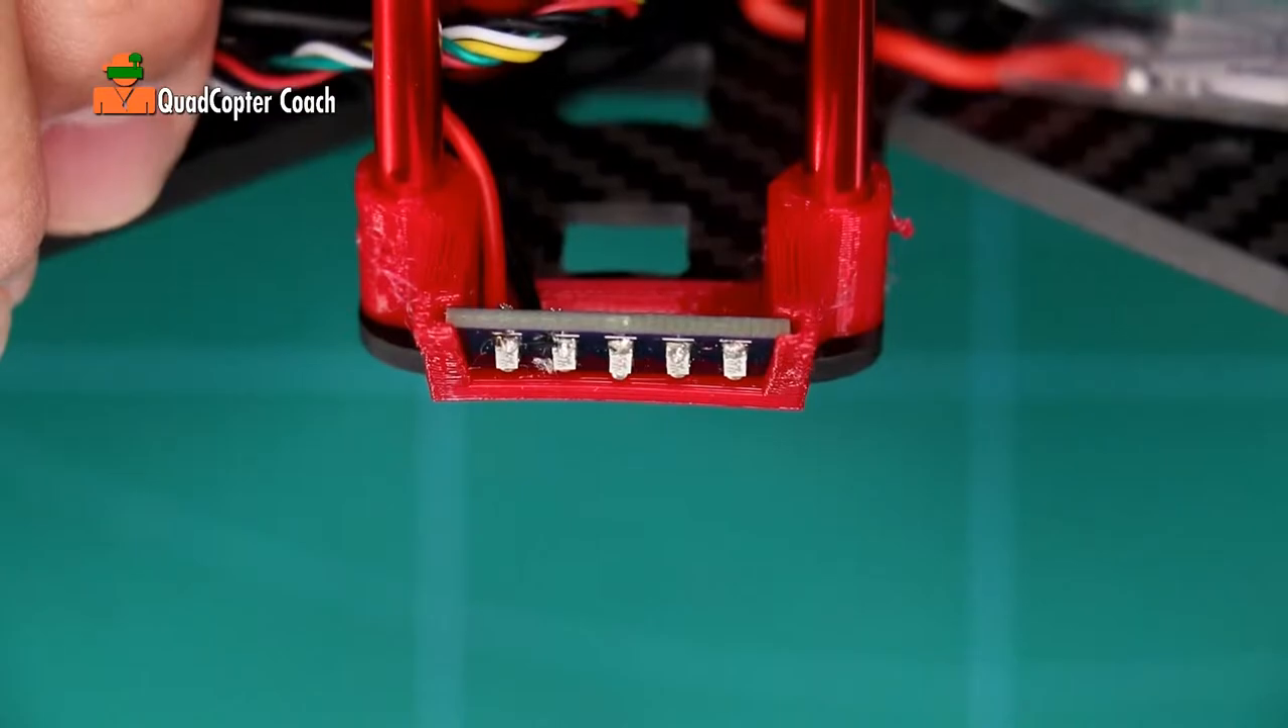That's it and there you have it your finished light board is mounted and in place.